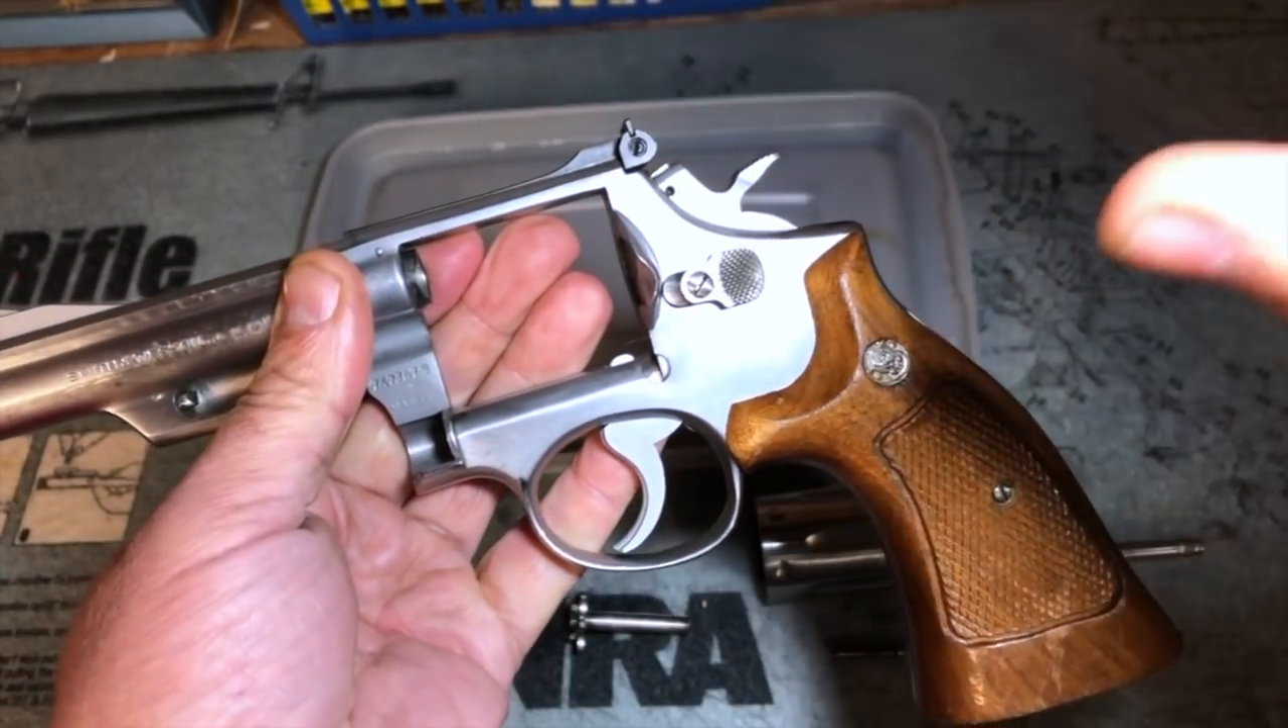And the frame is all reassembled. The grip panels are reinstalled and everything not only appears to be working properly but it feels much much better.